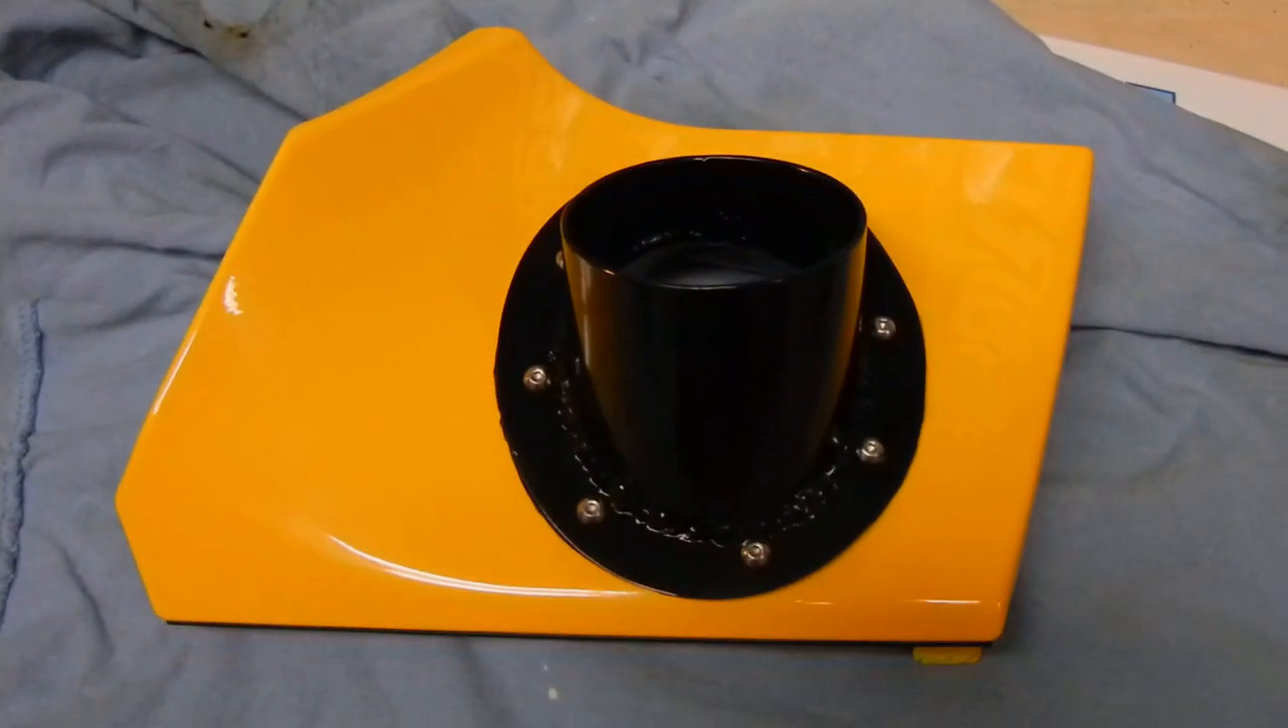Okay, I just finished mounting the flange on the cowl.